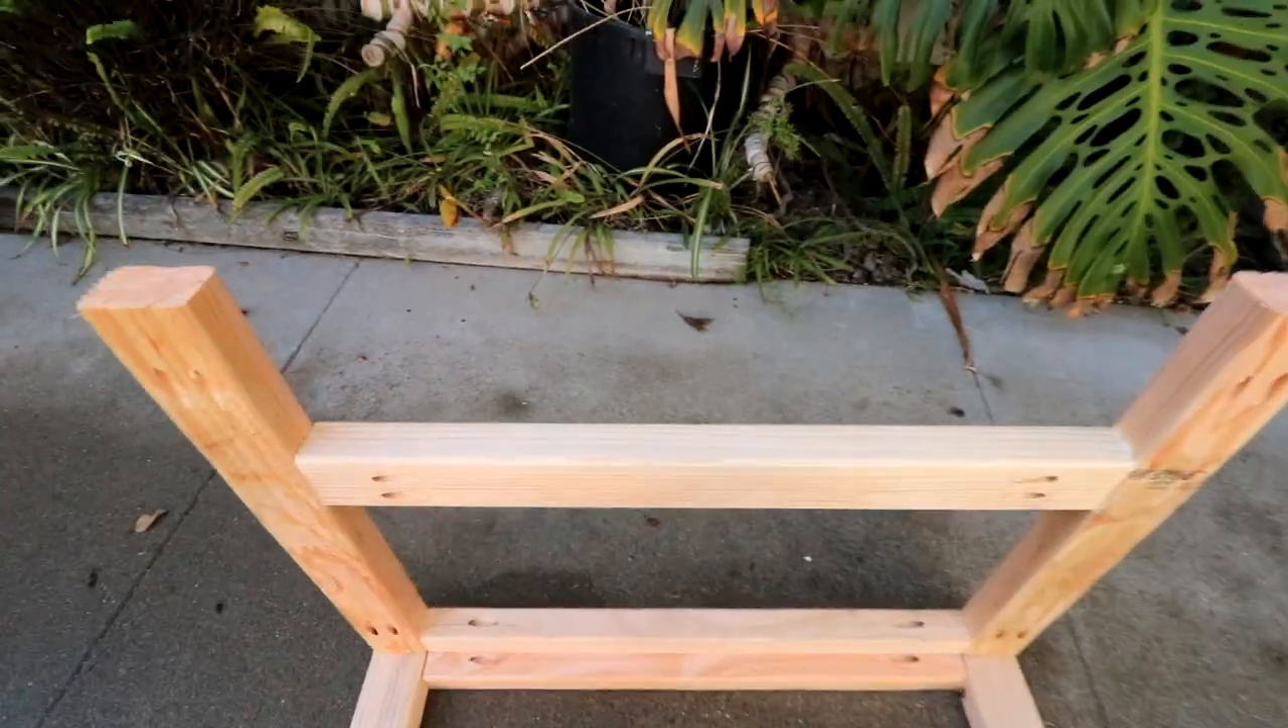I've got these cross supports added this is going to be the front end.